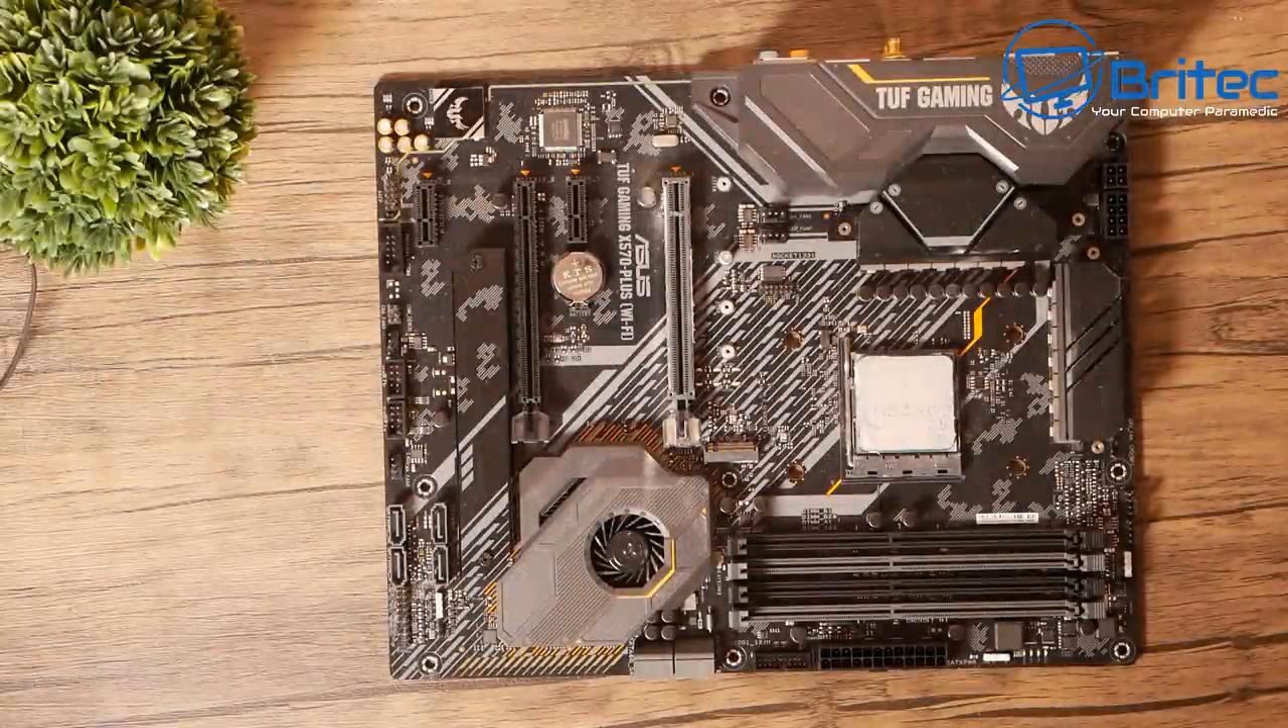So we've now got the motherboard out and you can see that little fan down there.